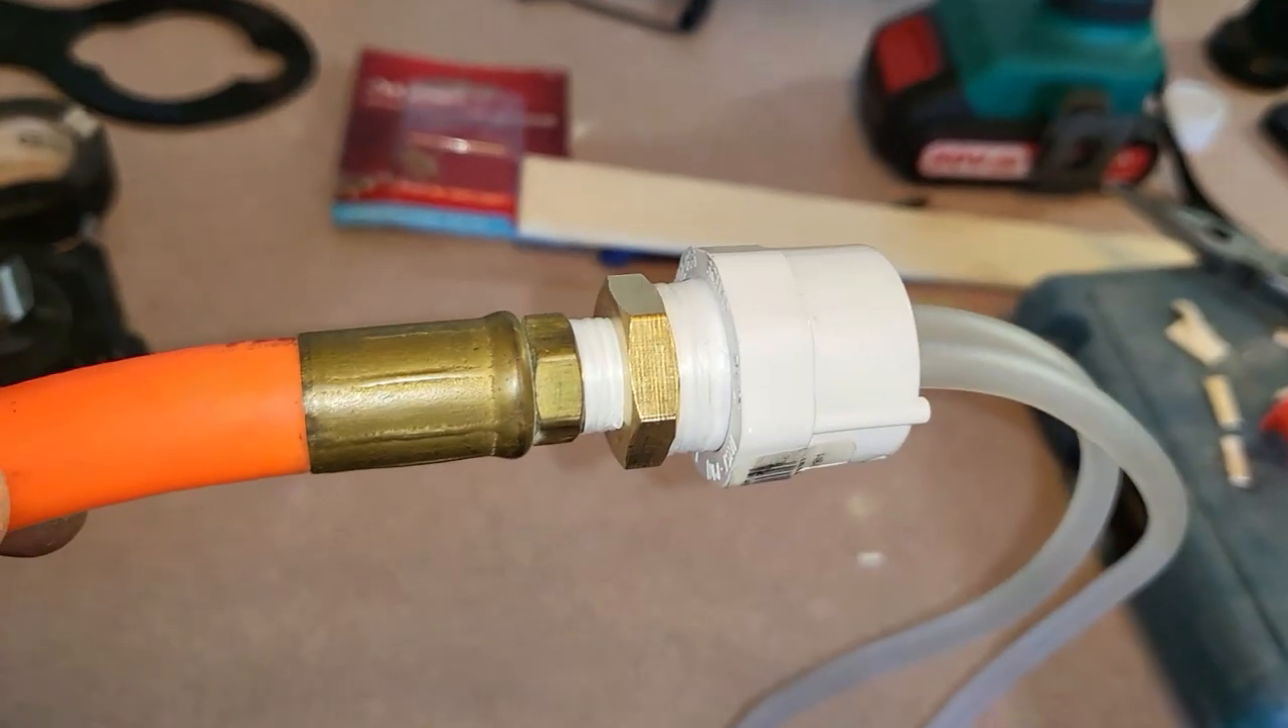This is a quarter inch threaded and that is what the whip is going to look like connected to your hose right there.